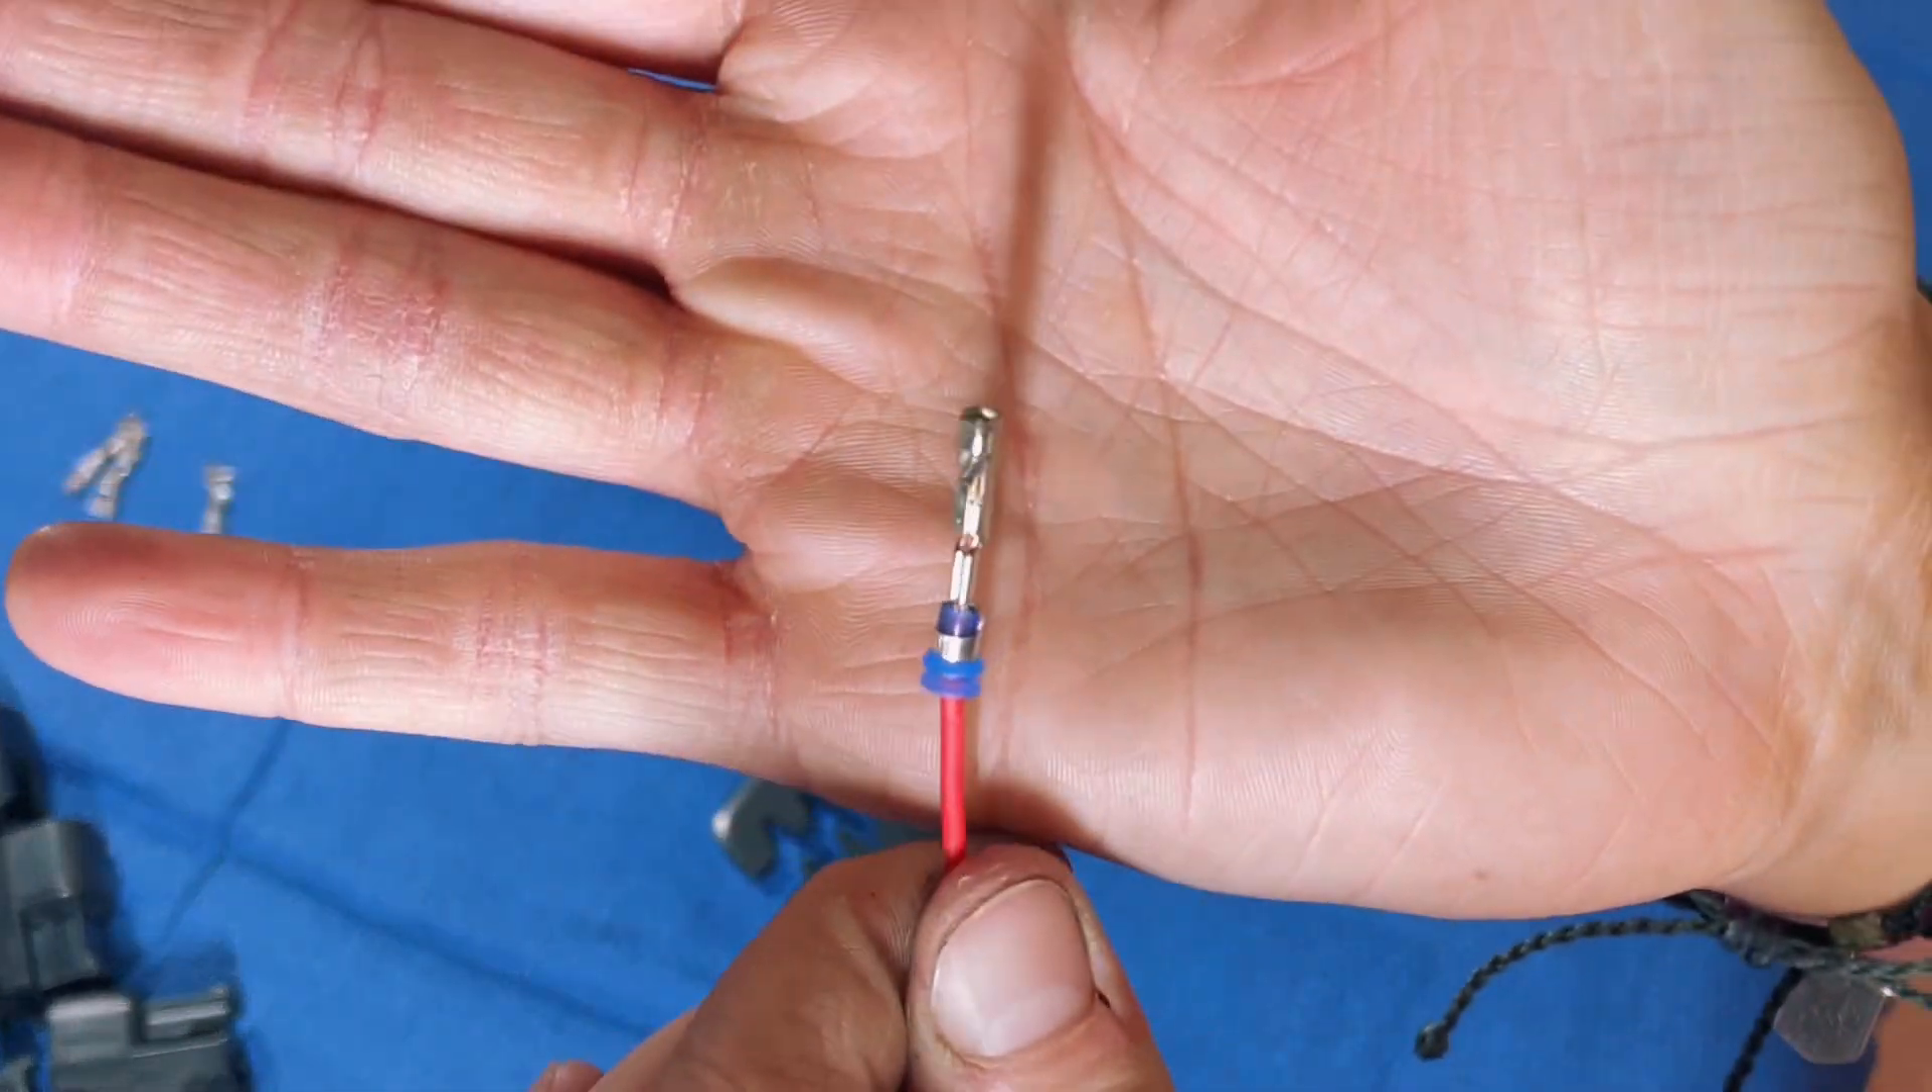So now you have your pin and it is ready to go into your connector.